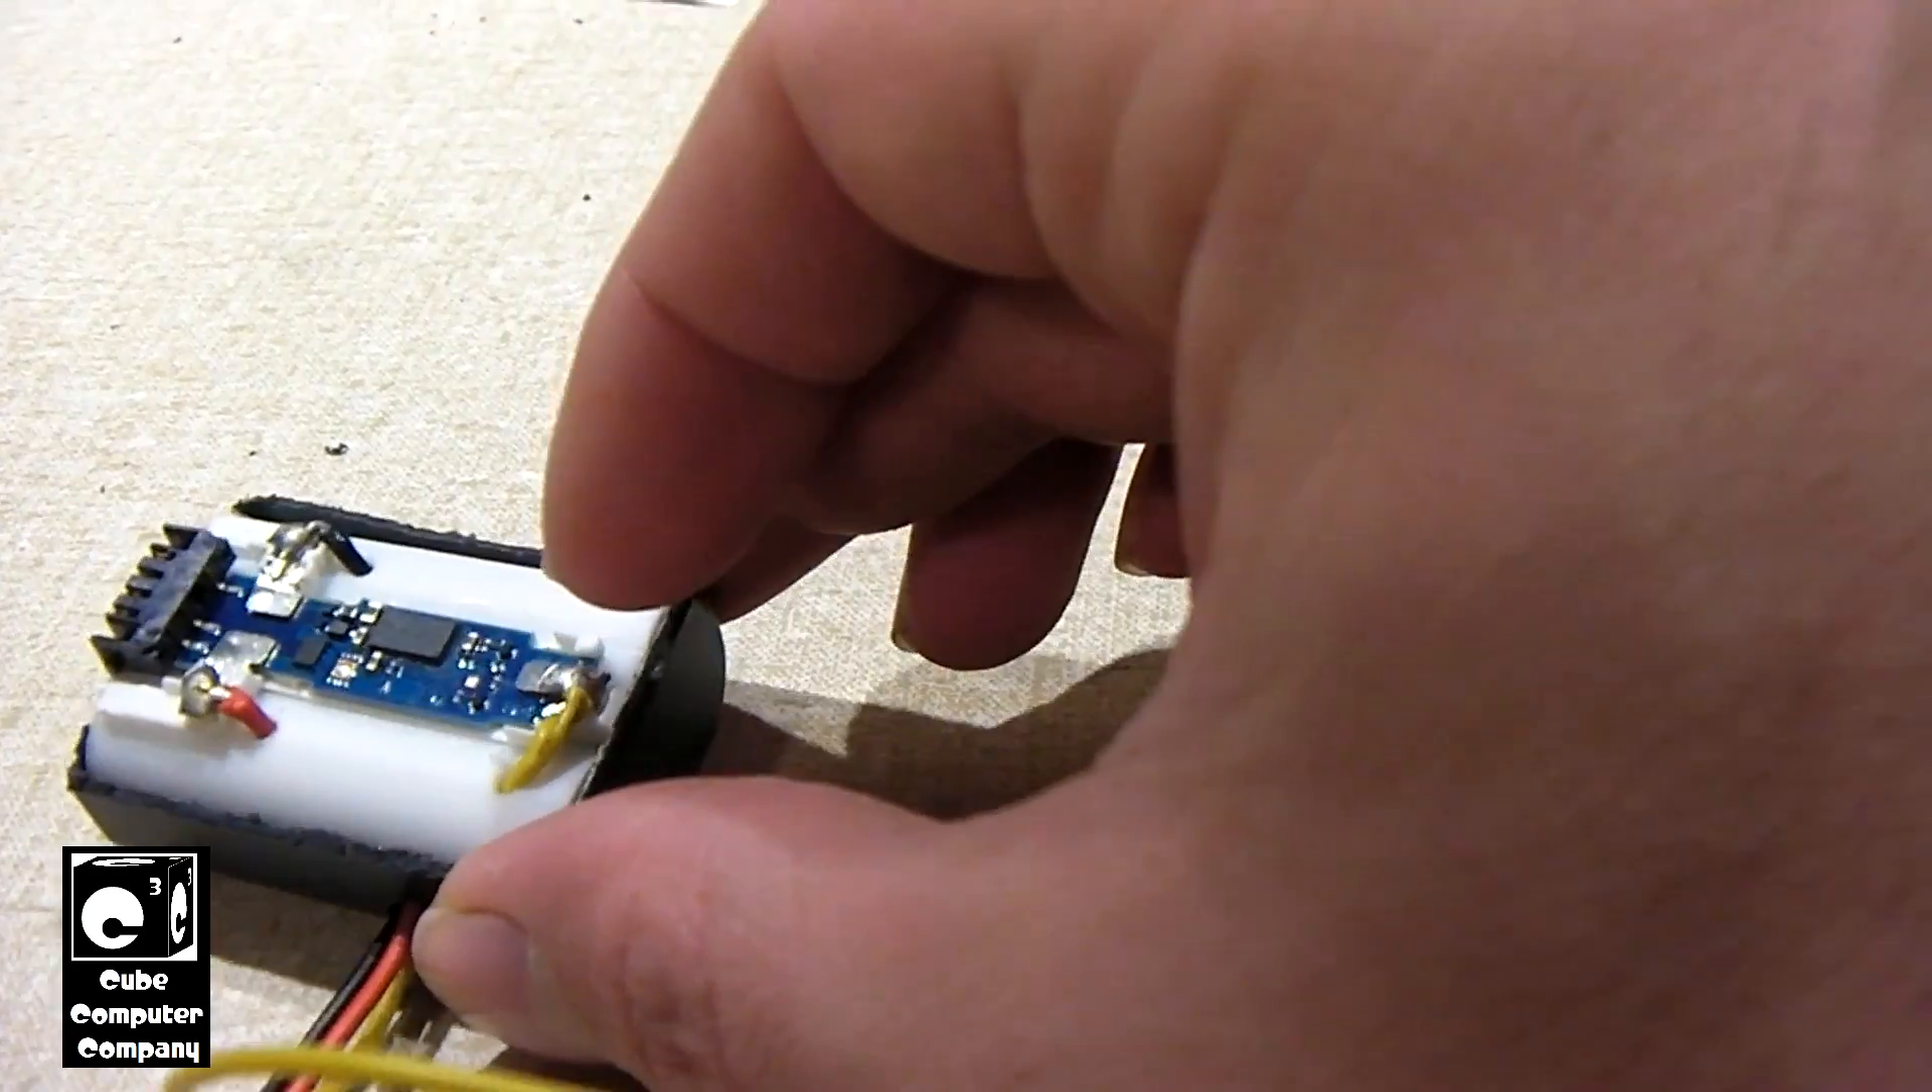Okay, so I got the wires roughed in. And, I have them soldered up to the little BMS board.